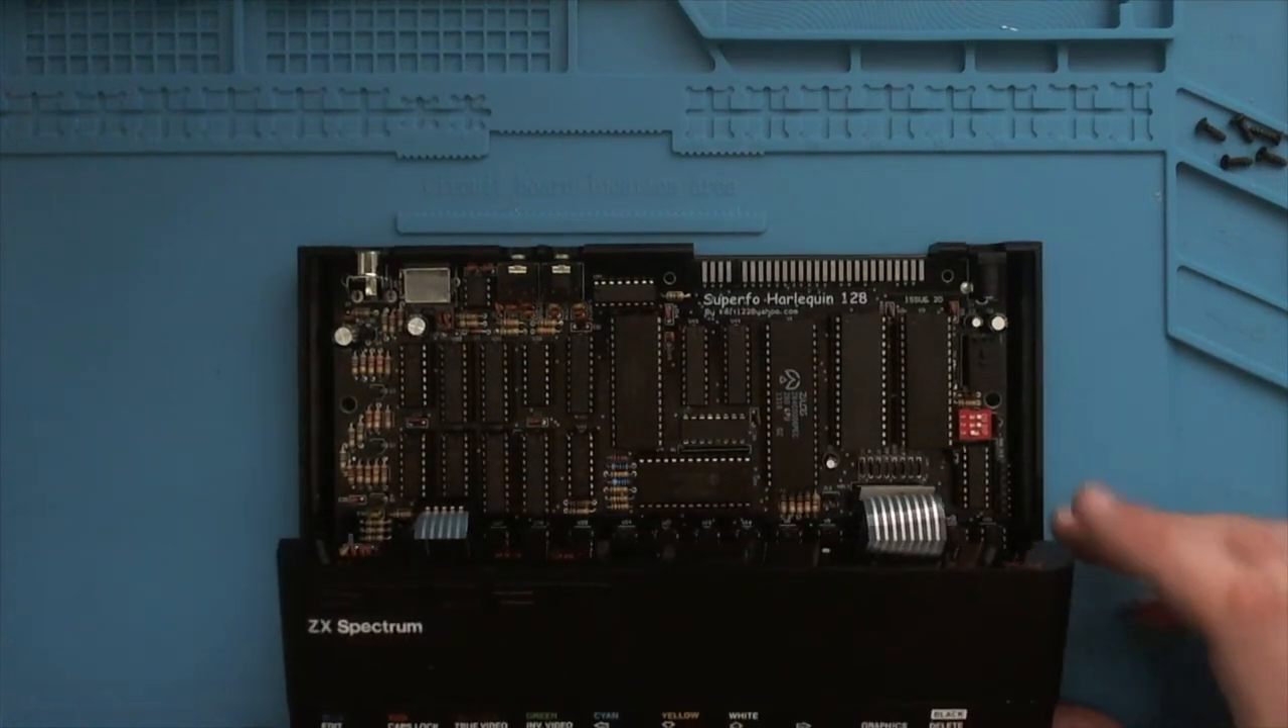So you can see the harlequin board fits quite nicely in there.